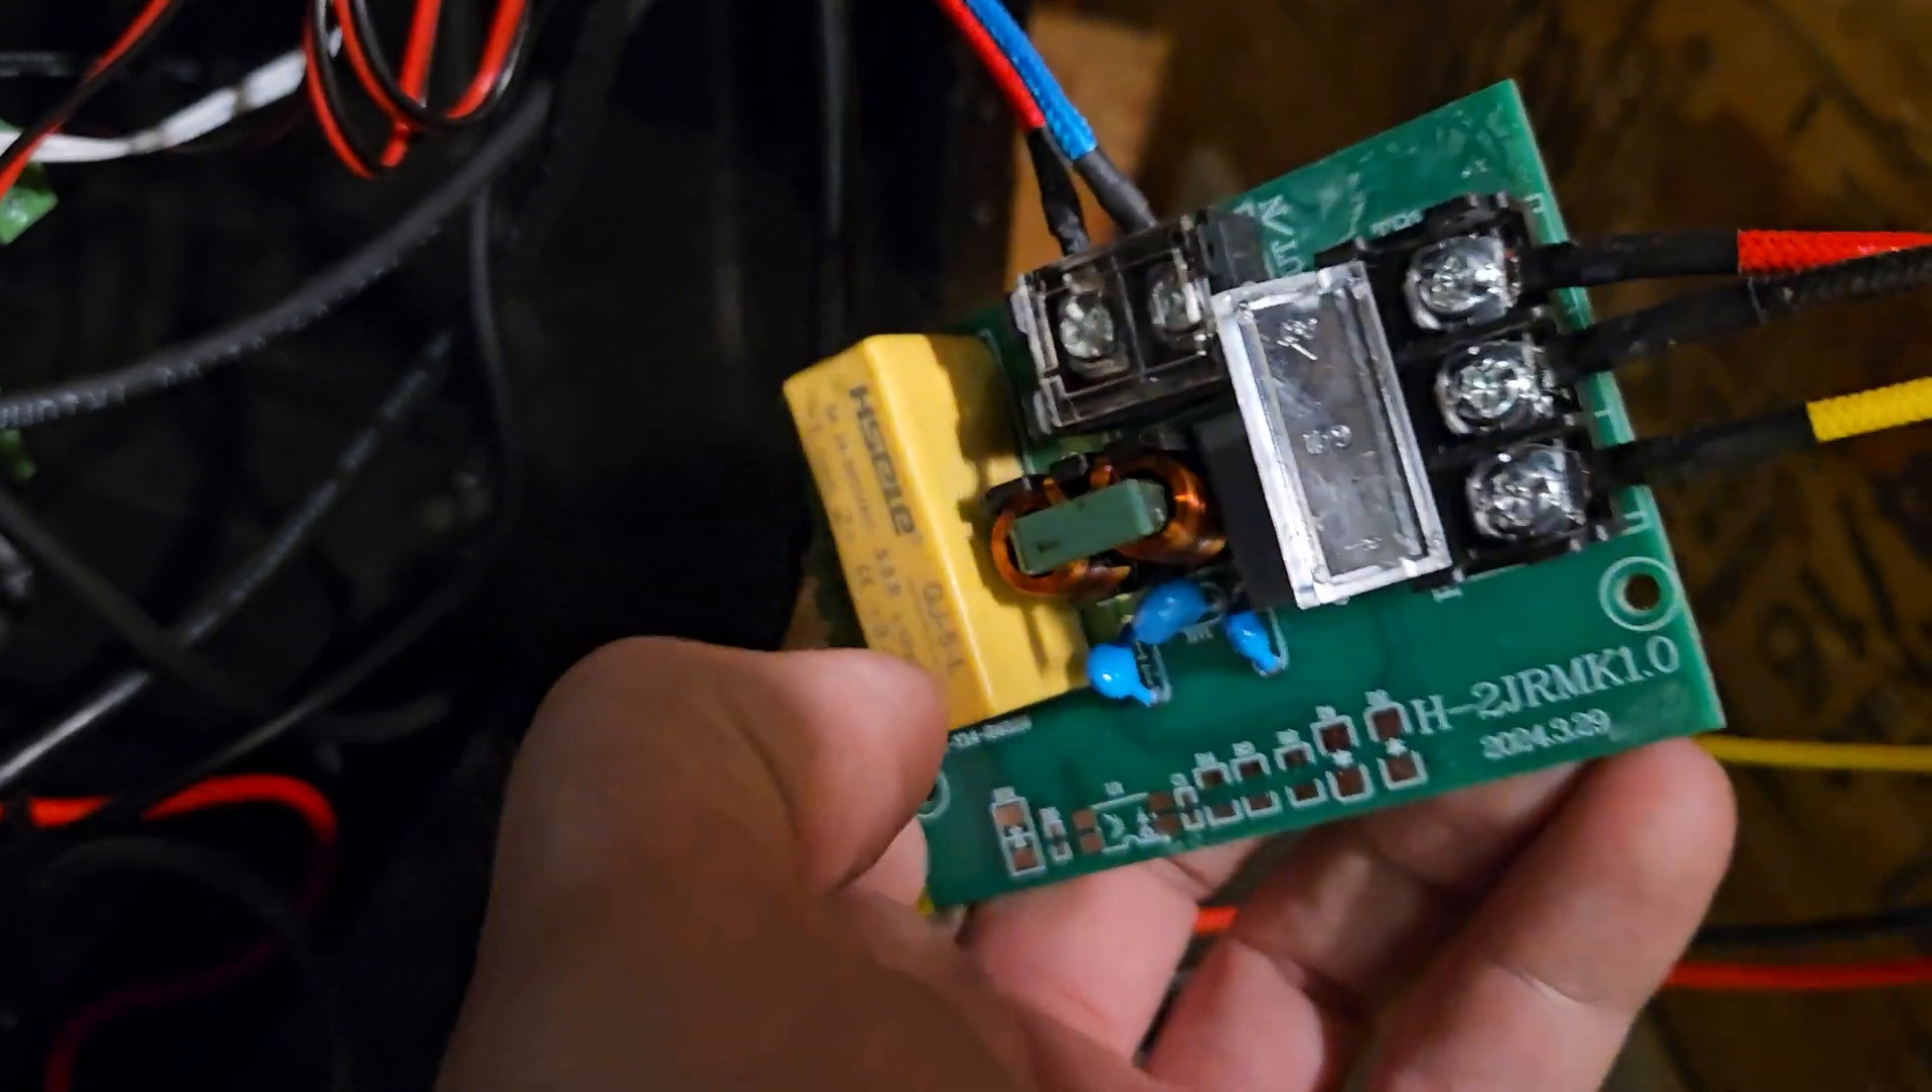Okay, I have managed to wrestle the chamber heater control board out of there.